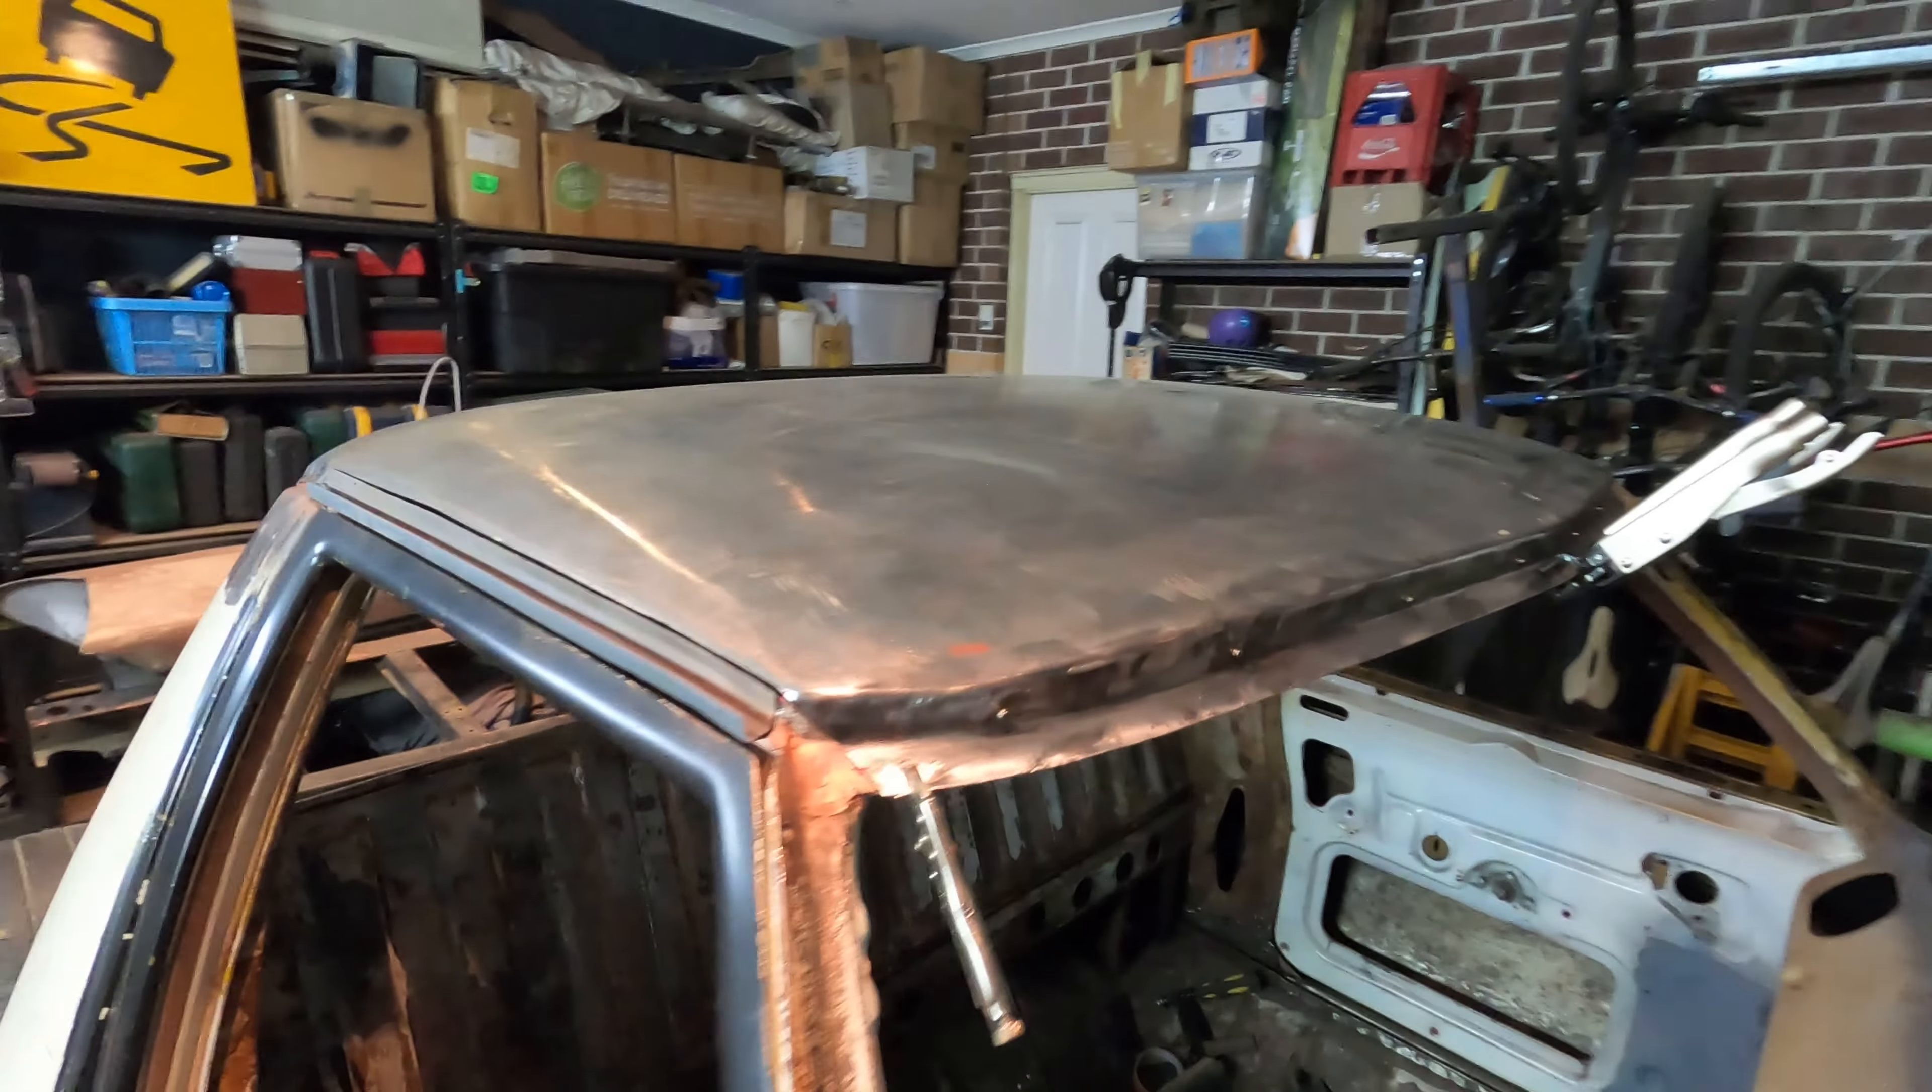All clamped up the skin is in place and it is time to plug in all these welds and get this set for good.